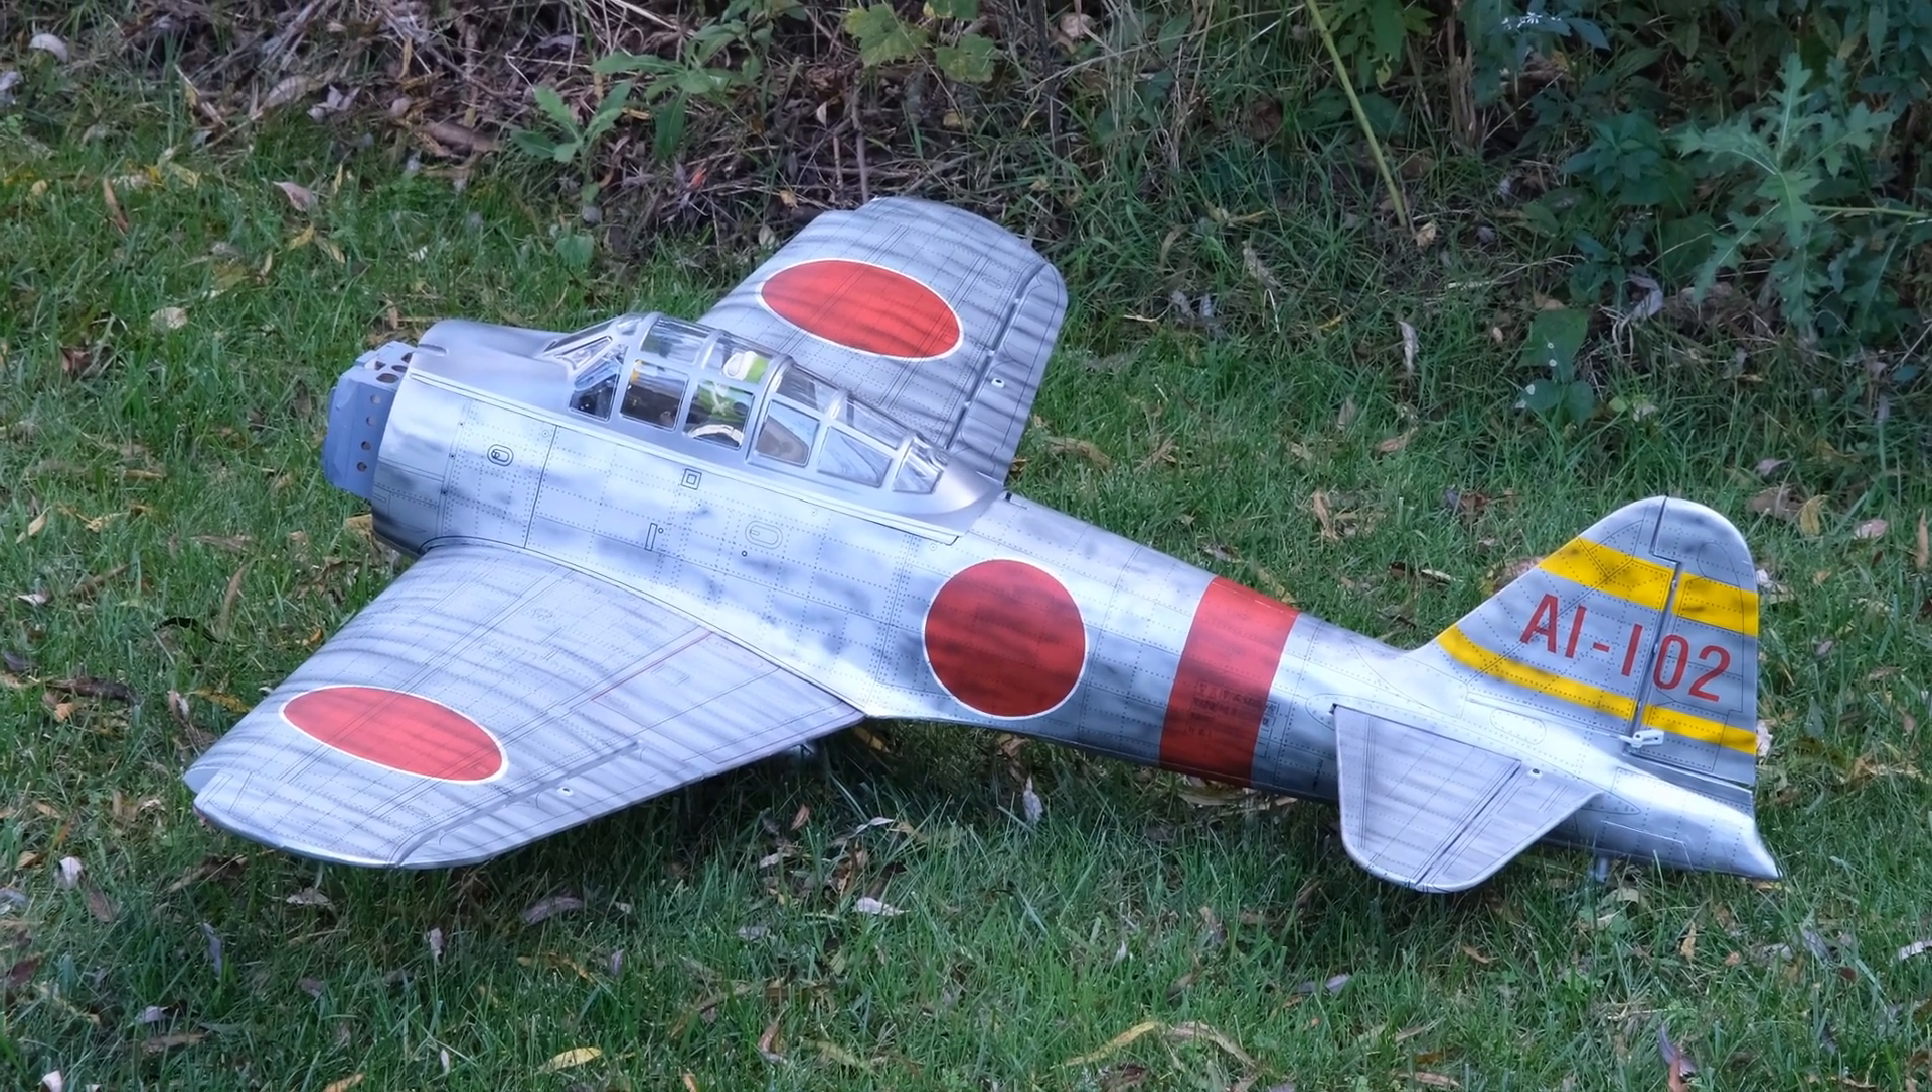And so now we've got the tail all put together.